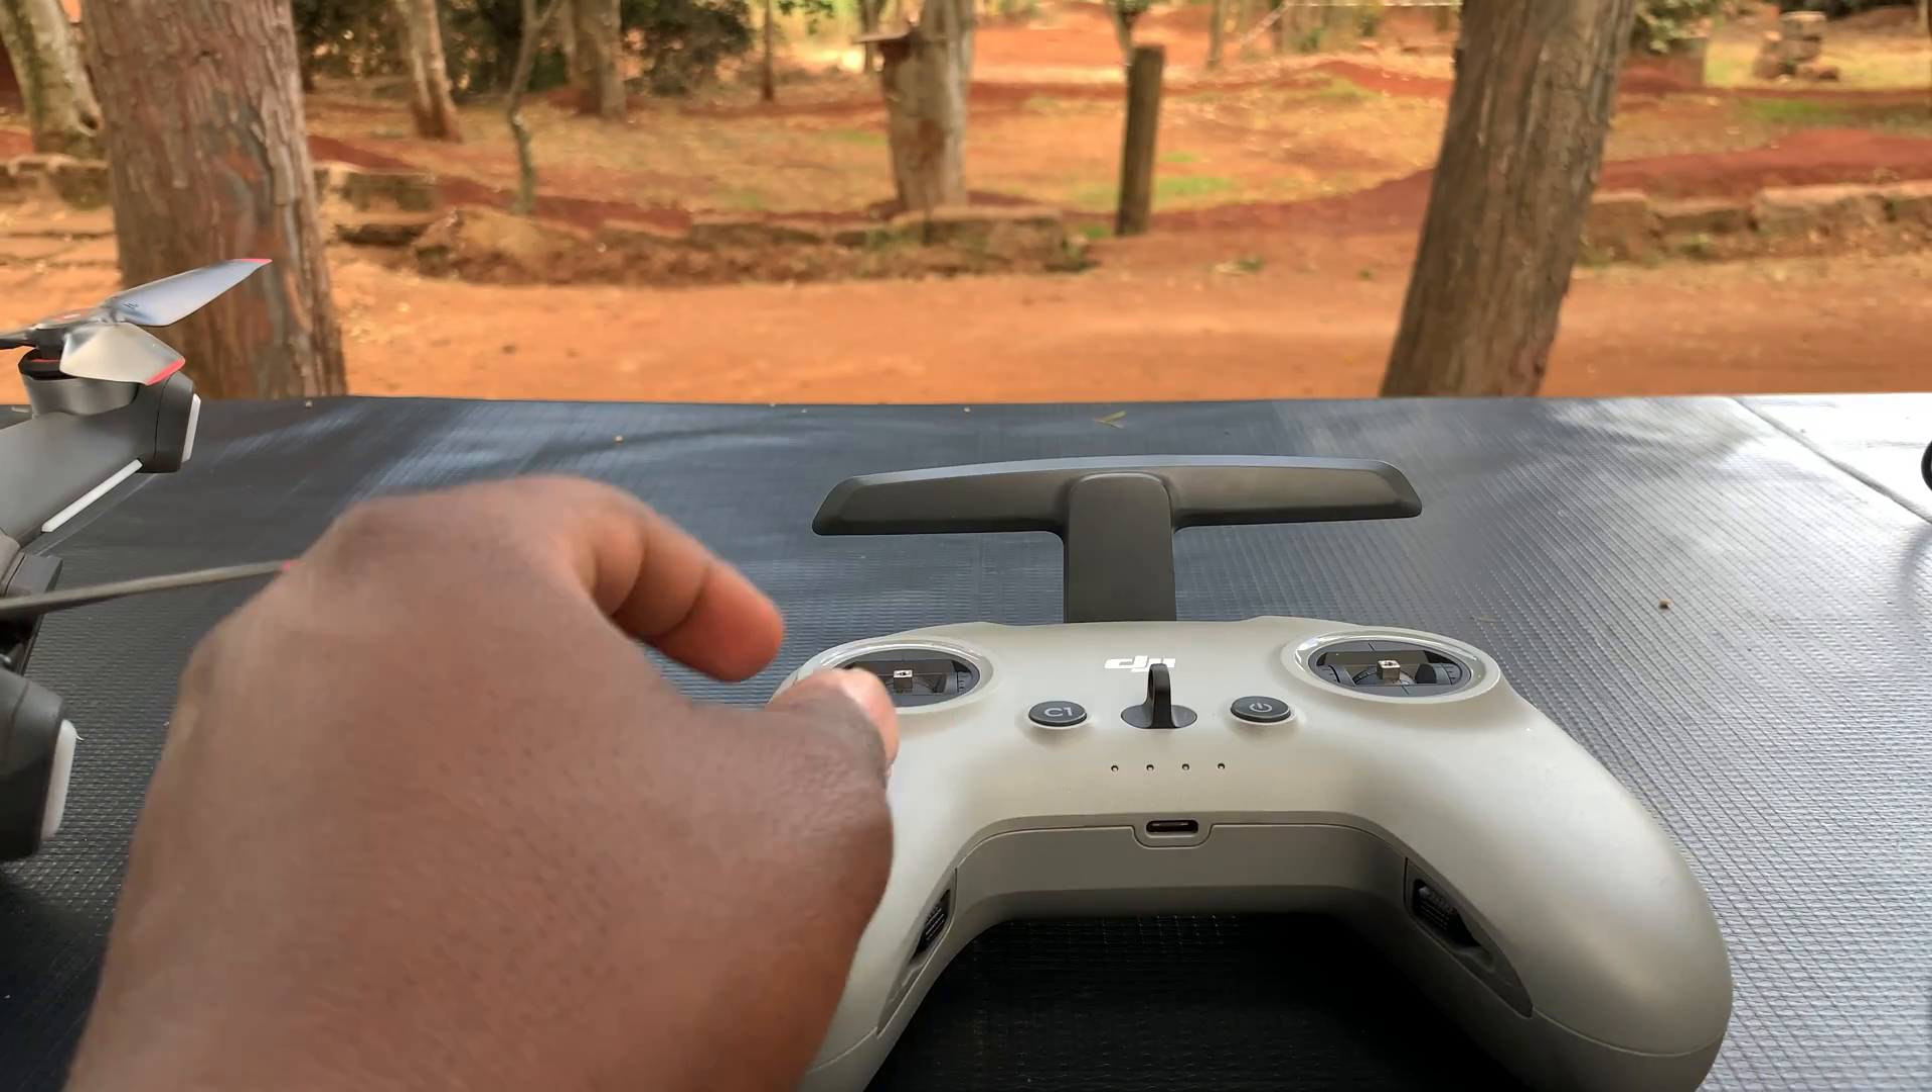You can see the analogs don't have the sticks on them.